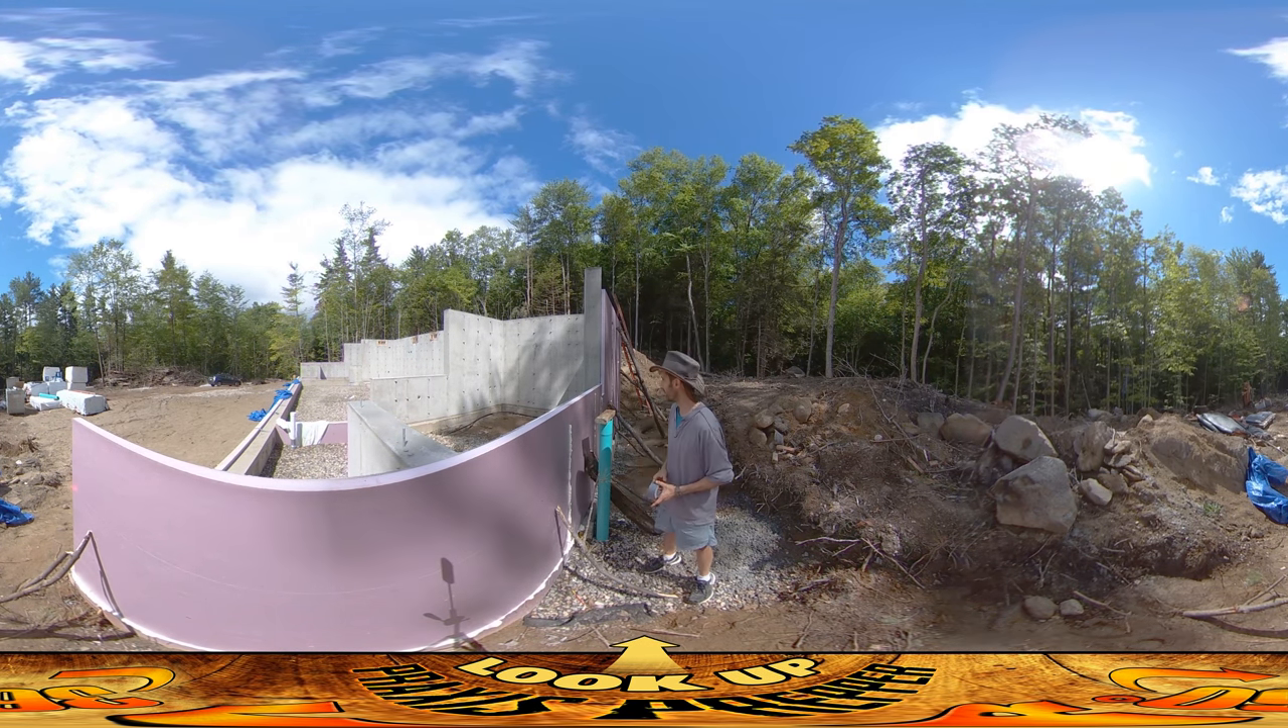Hey everybody this is Praxis and I just finished up putting the foam on the outside of the foundation.